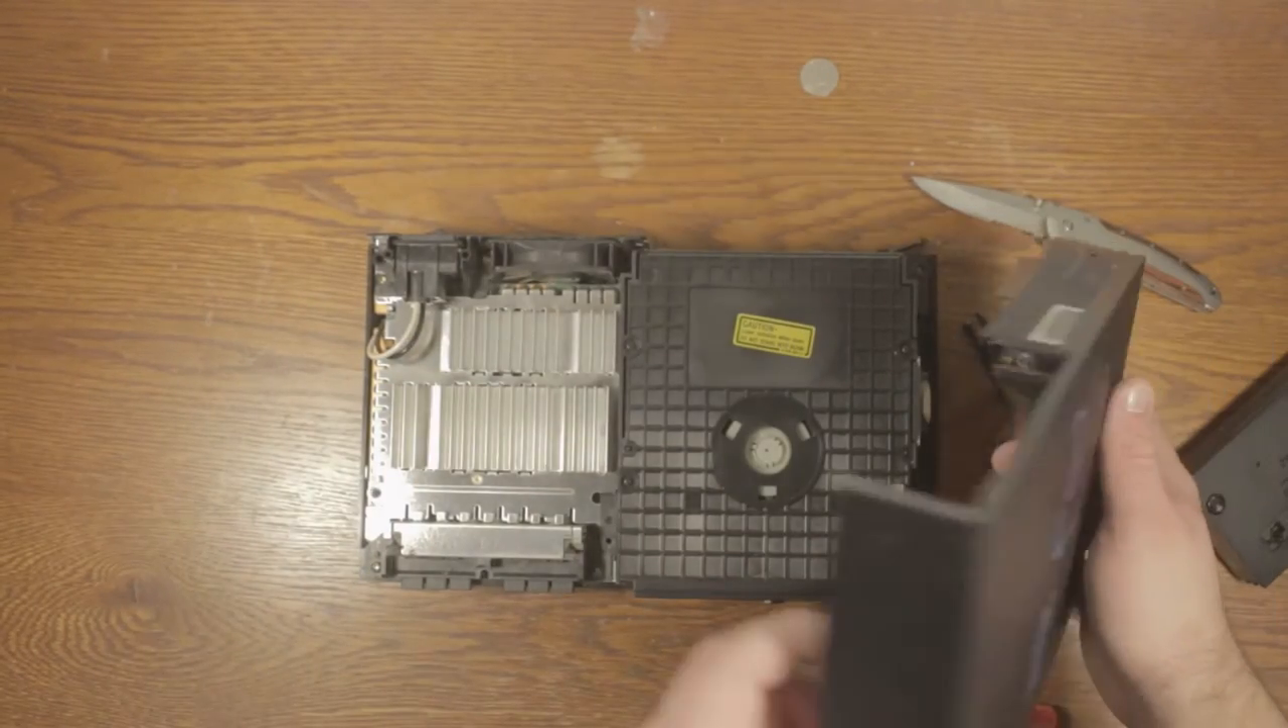So once you've properly cut up the little sticker now you can probably just lift it off like this and there you go top plate has been lifted off.